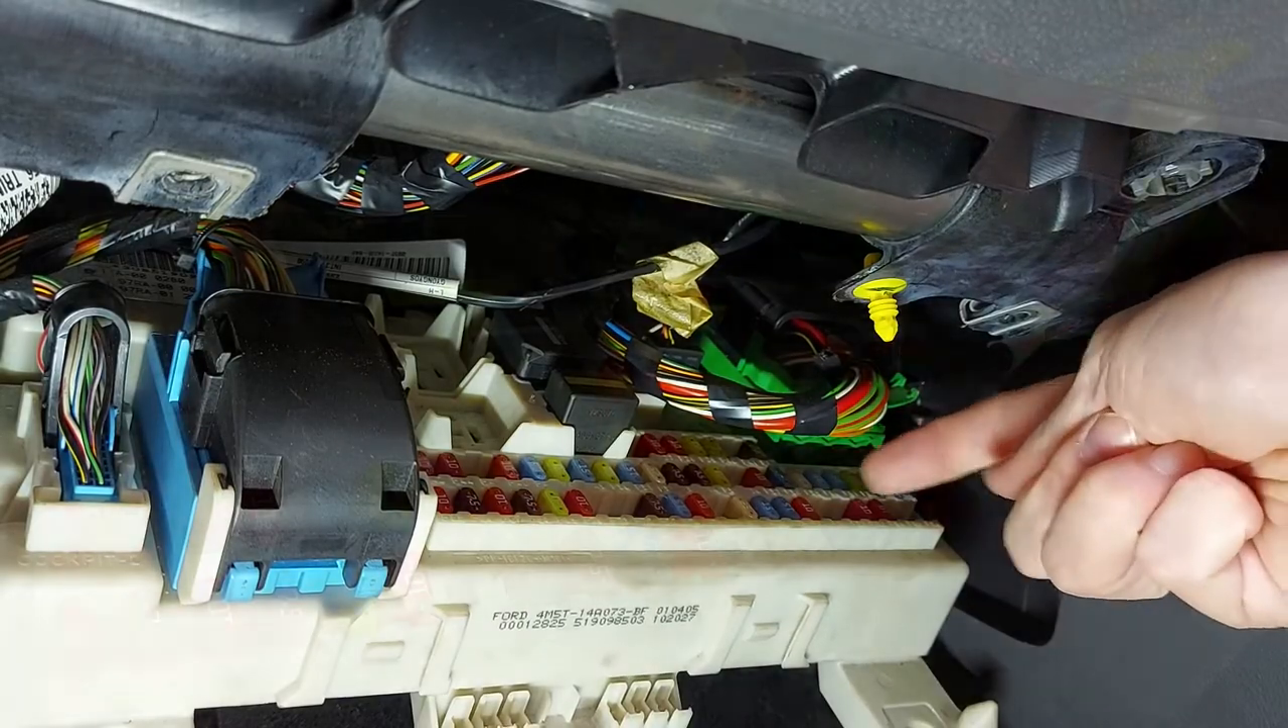And now as you can see the fuse box opens up and we can see all the fuses in there.